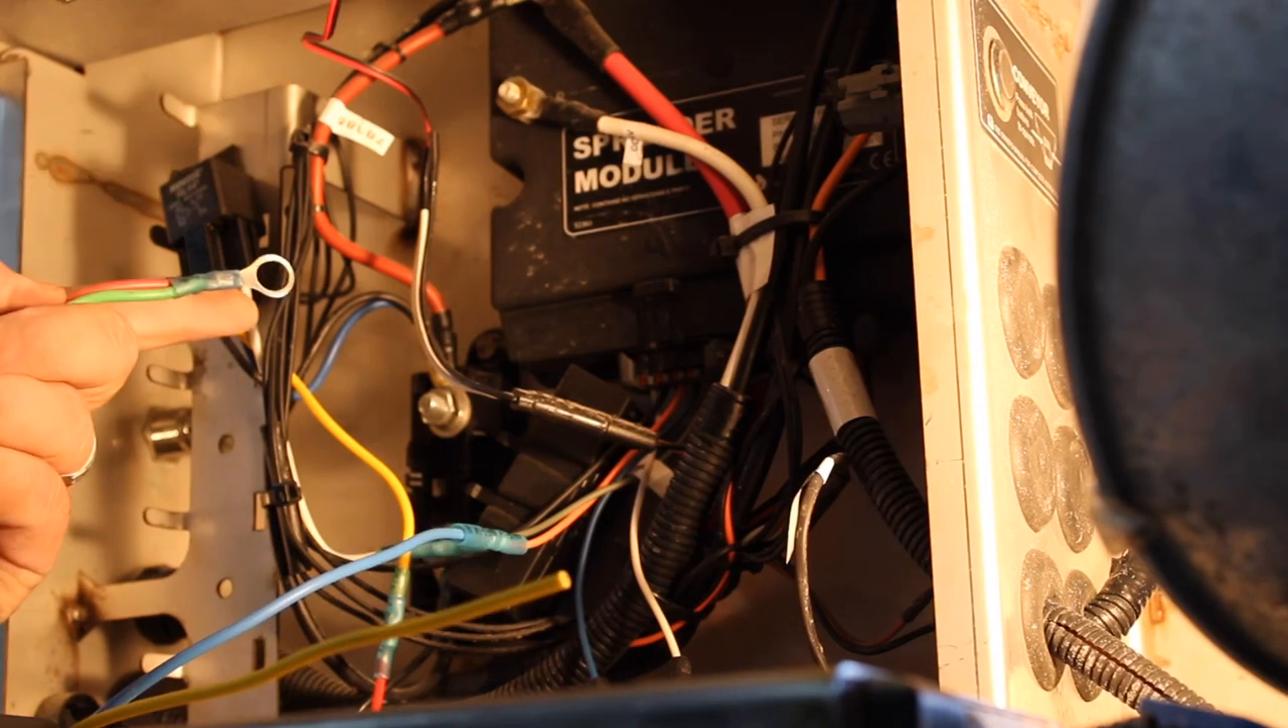Right now I have my two positive wires into a O connector, a ring connector for my positive side.